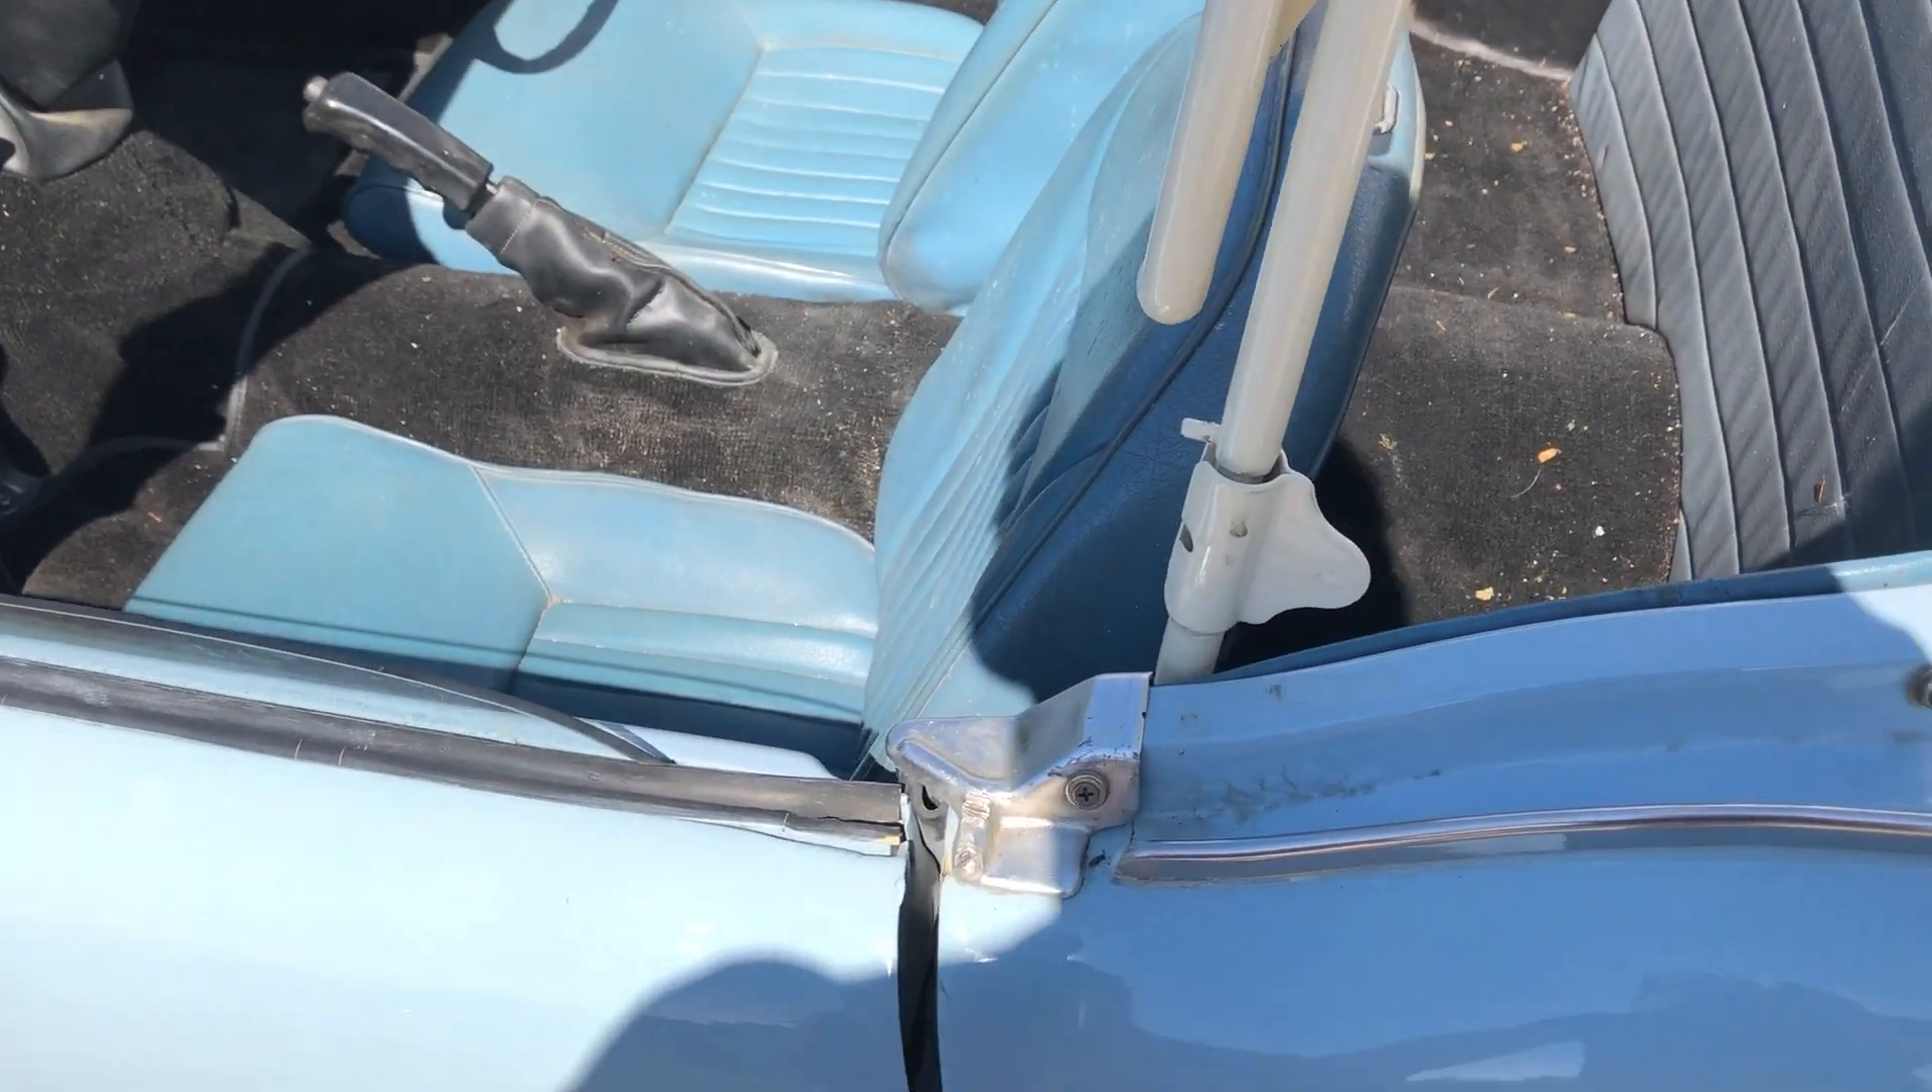This door isn't the best of fits and a bit of a gap at the top there.